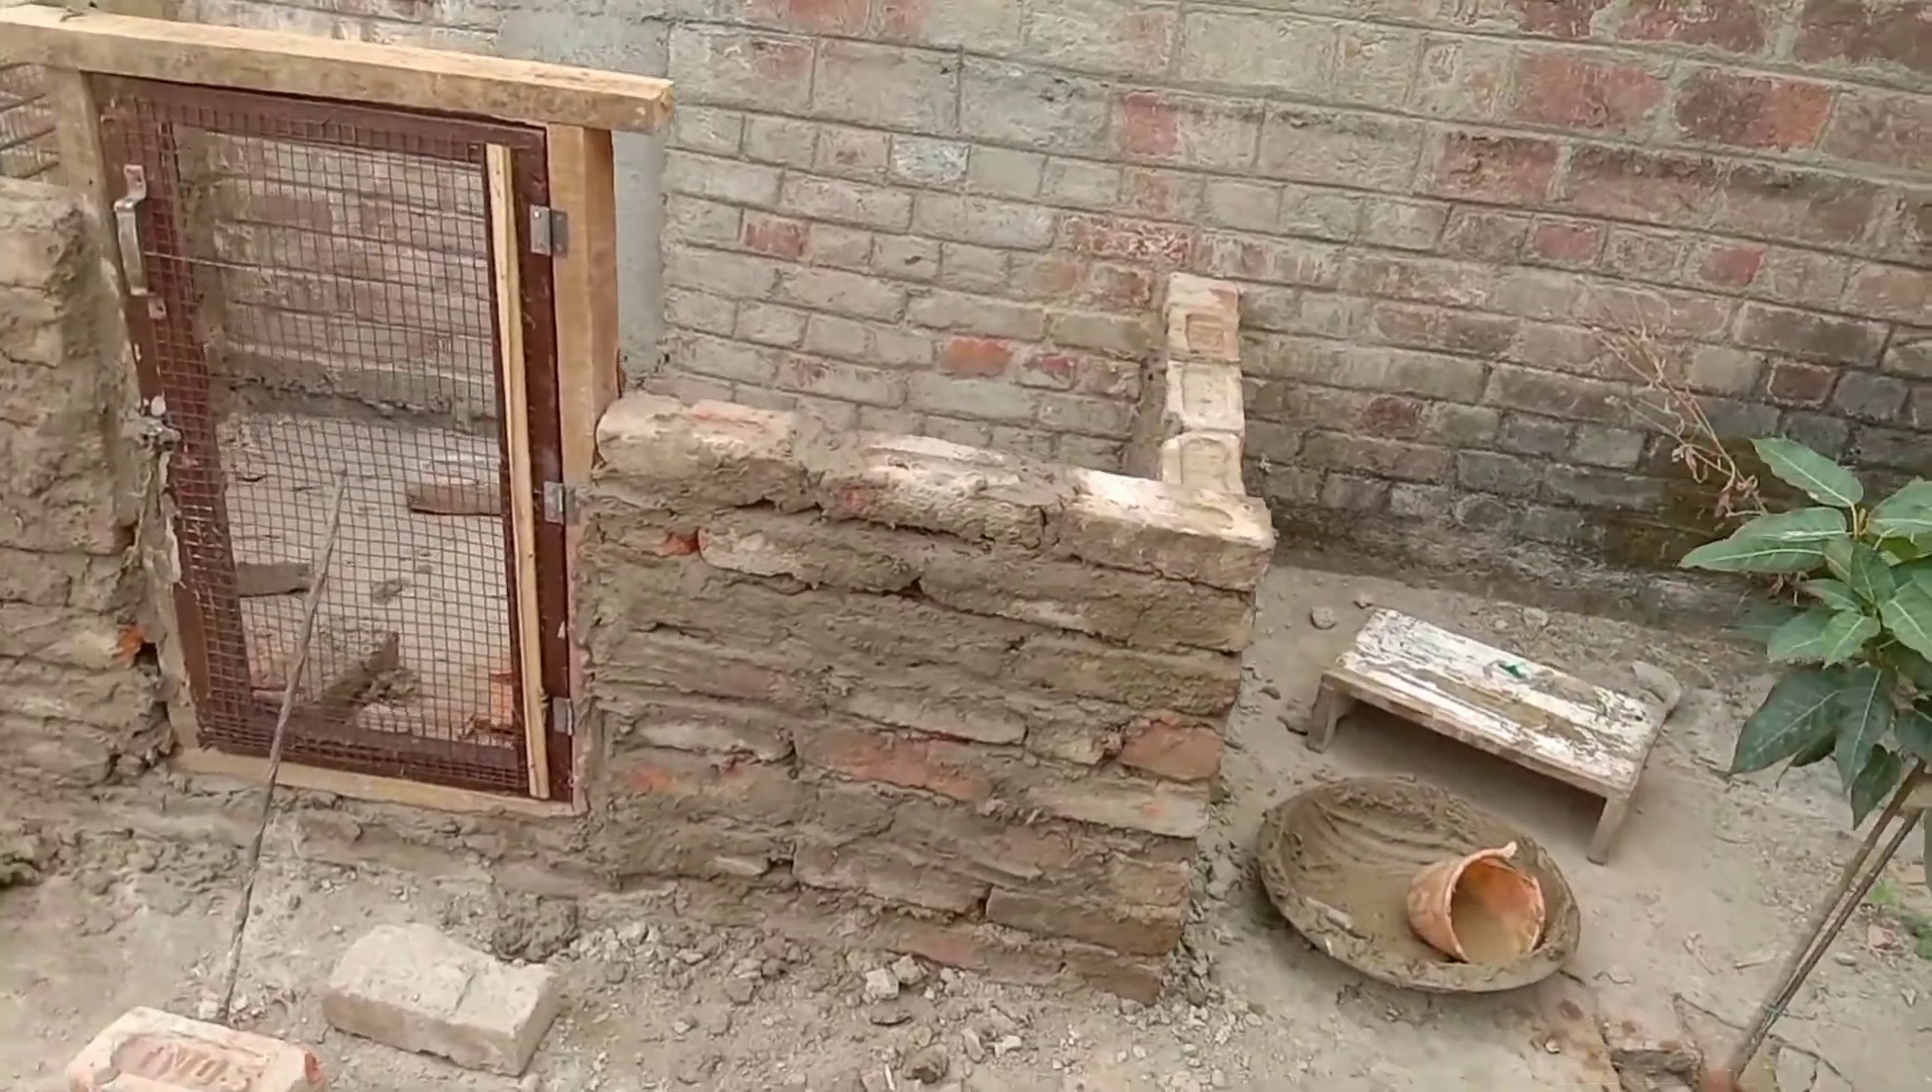आज हमारे पिजन लॉफ्ट में दर्वाजा लग गया है।